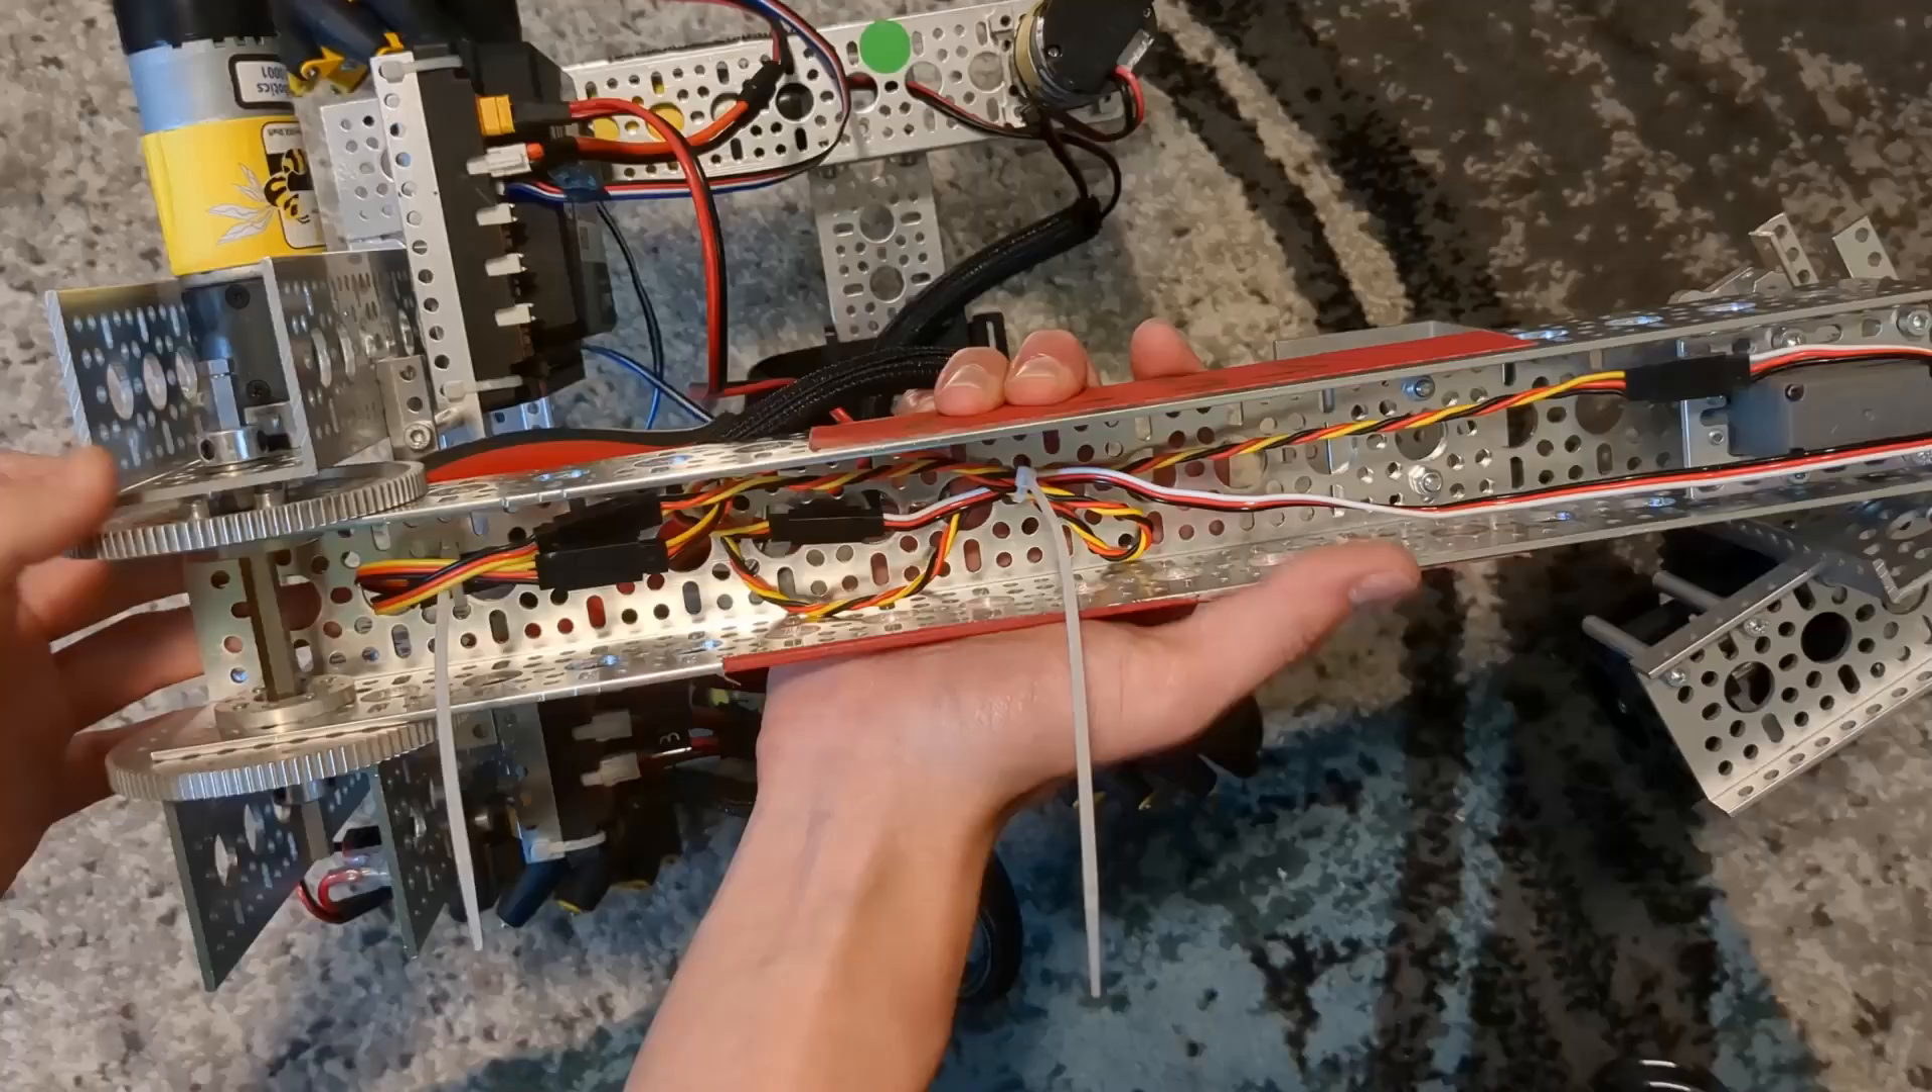So here's the final arm wiring. I've taken the cables, I've bundled them up in the center just to kind of reduce some of the slack.